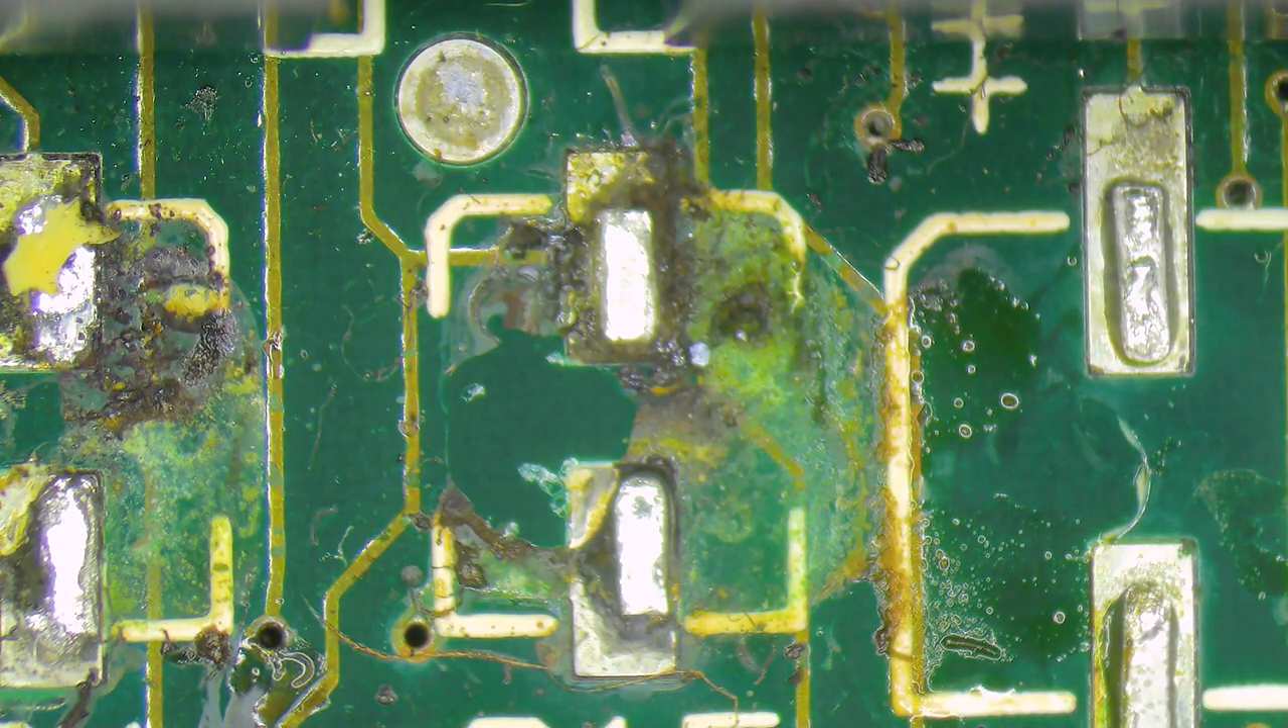Okay so yeah so those okay so those capacitors are now off.